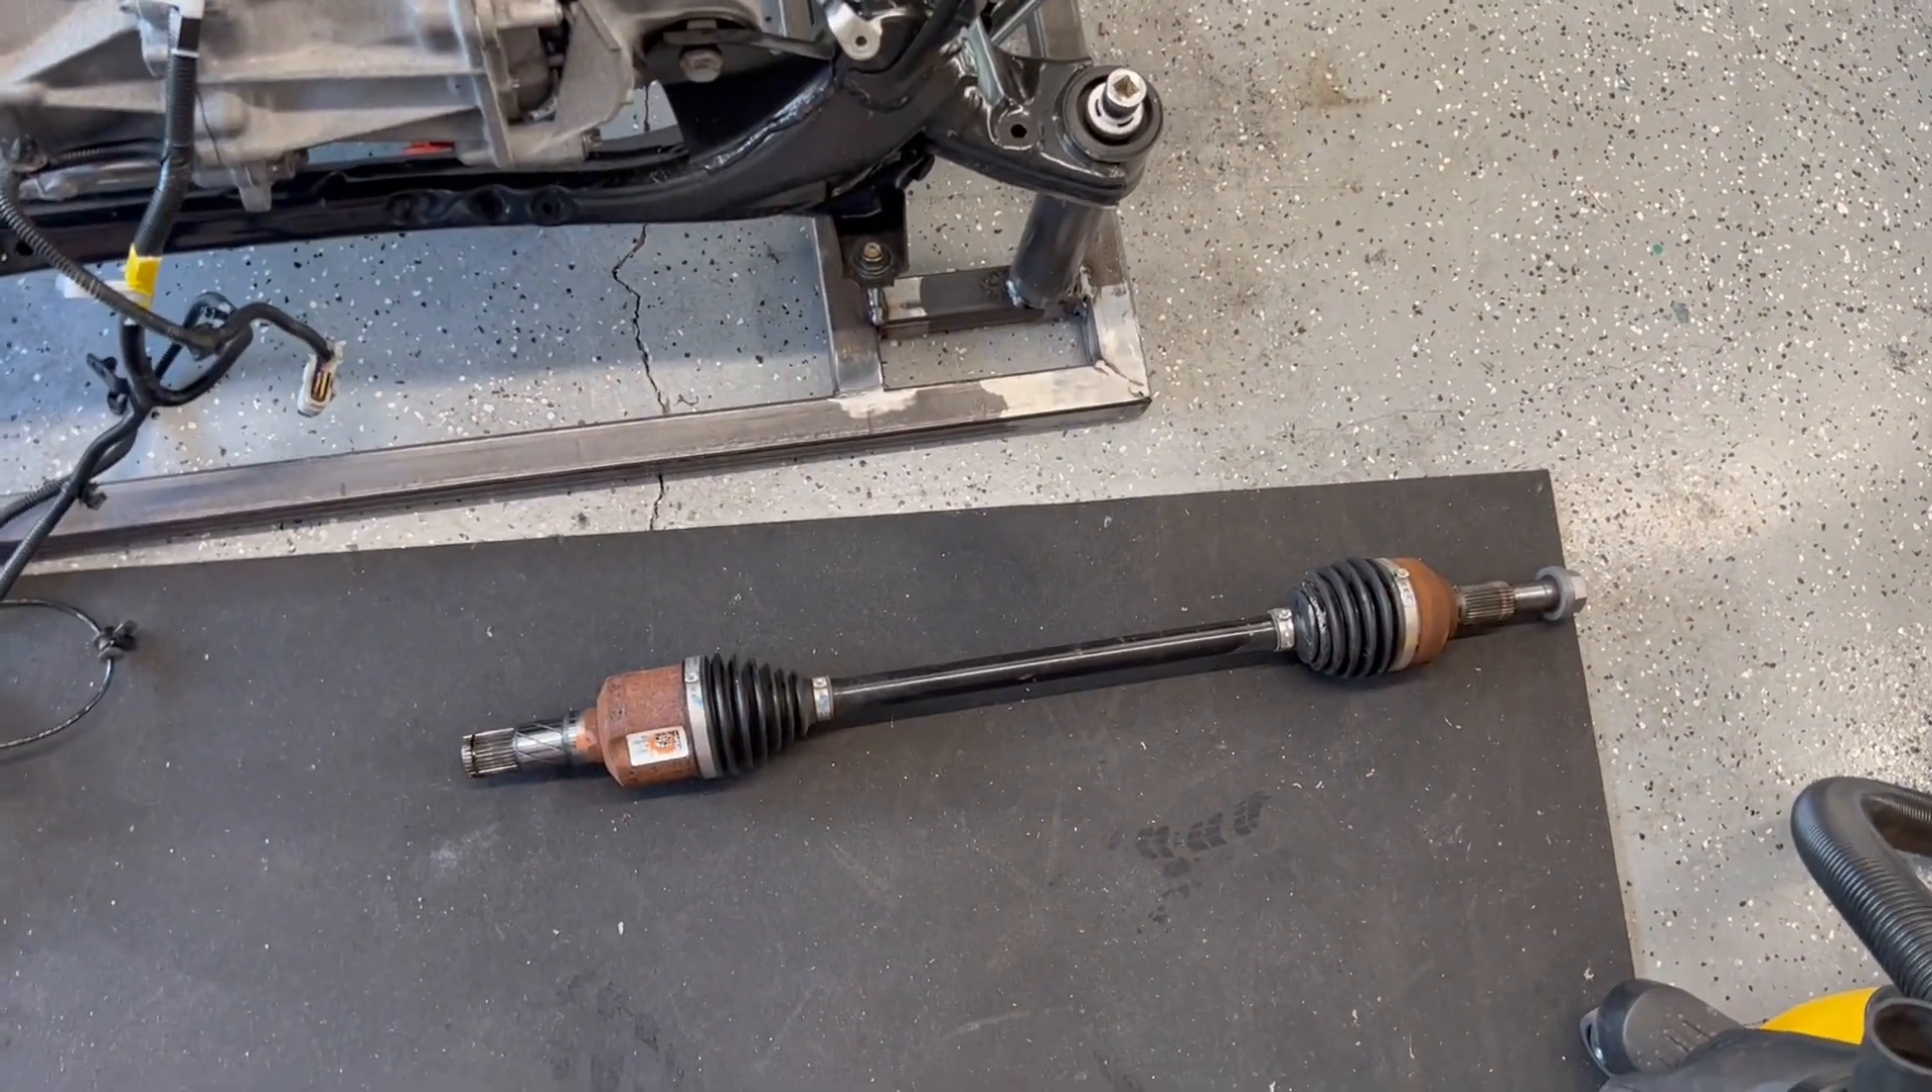As you can tell, I got one axle out.